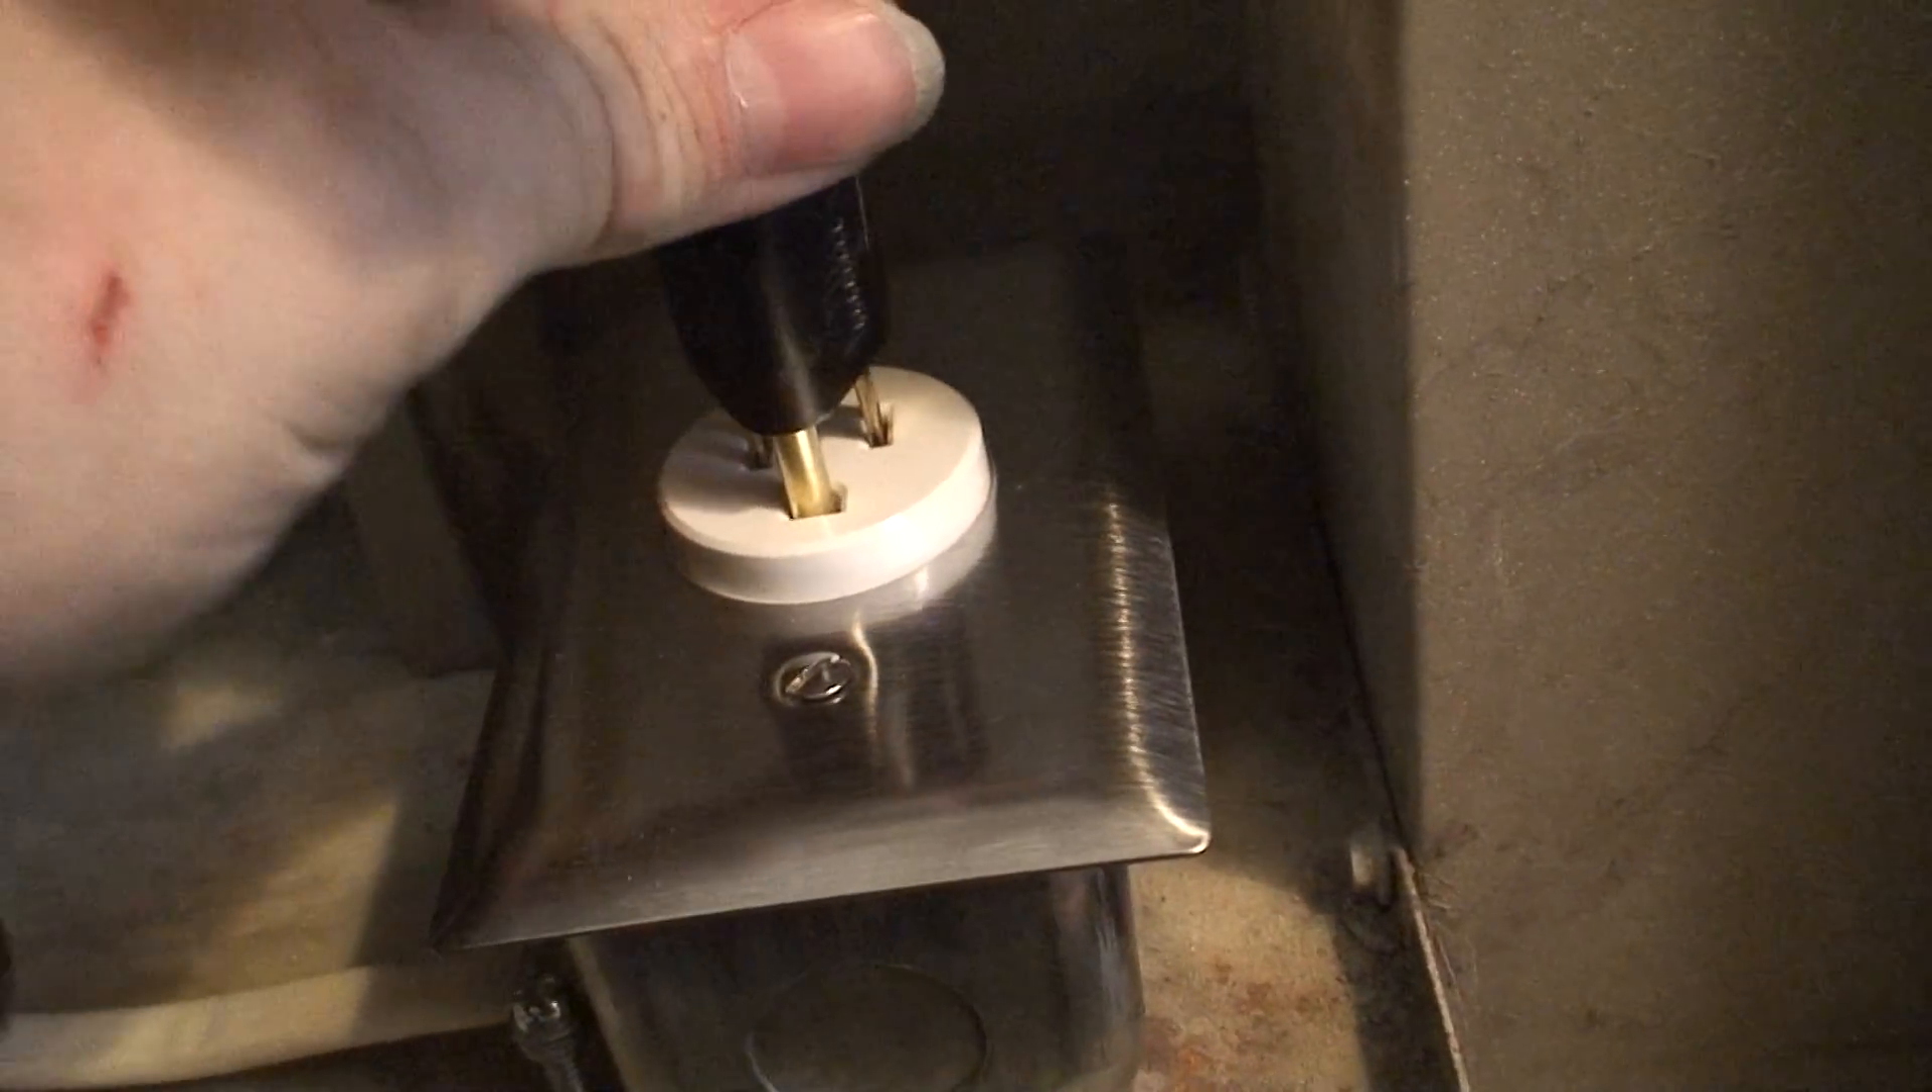This won't go all the way in for whatever reason.